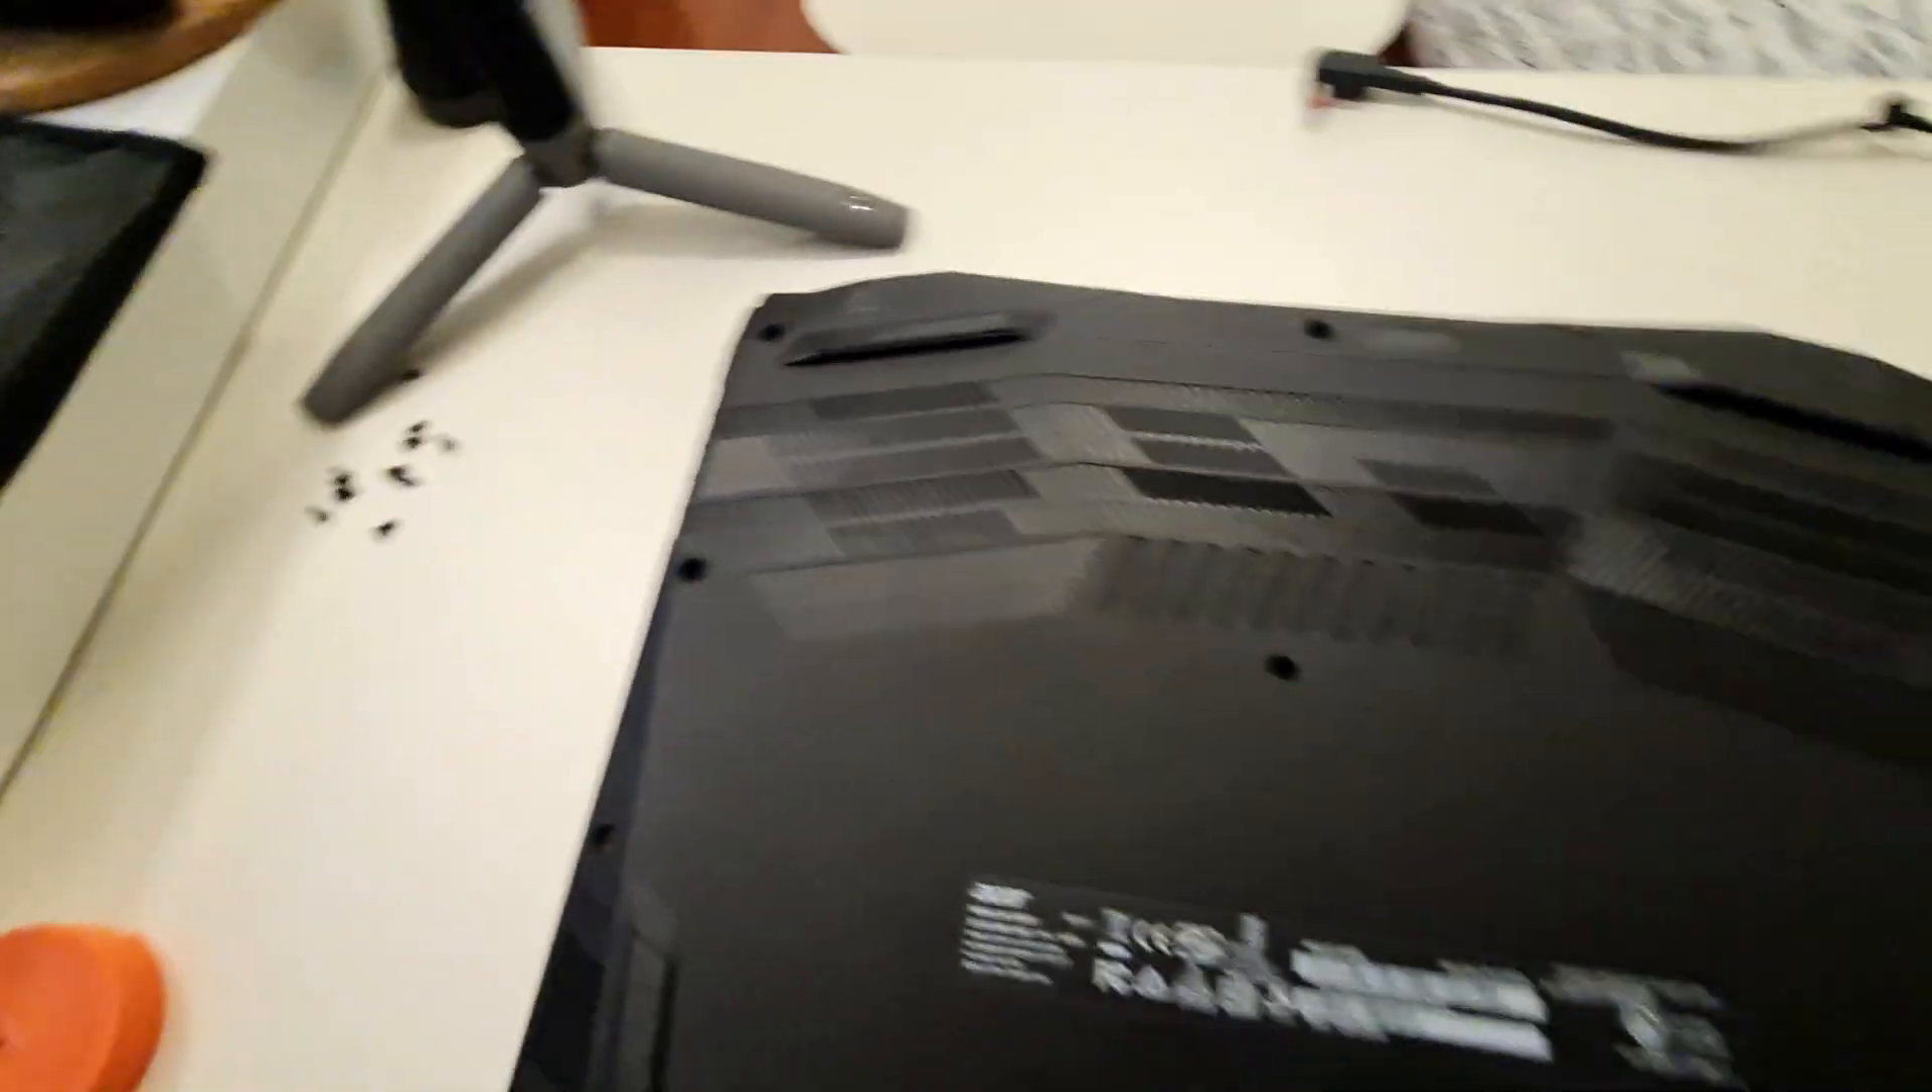Now as you can see I have already removed the screws.